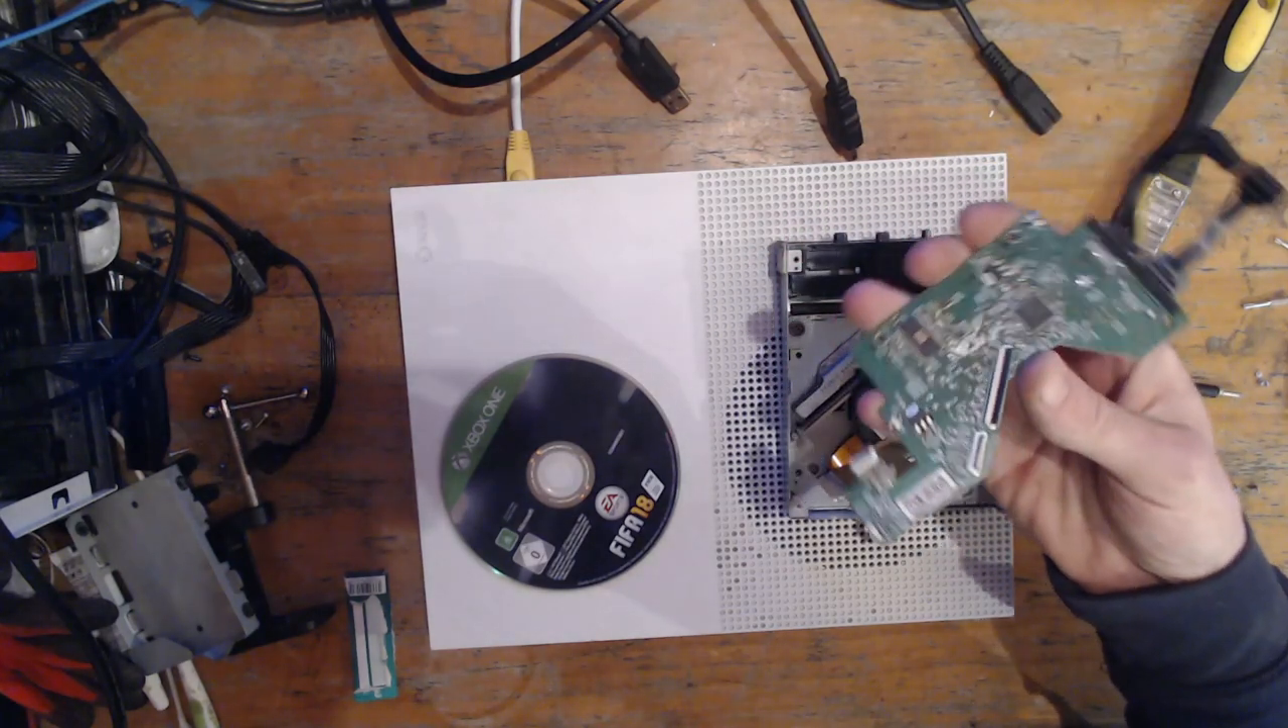But this is the daughter board and I've just removed from this disk drive.